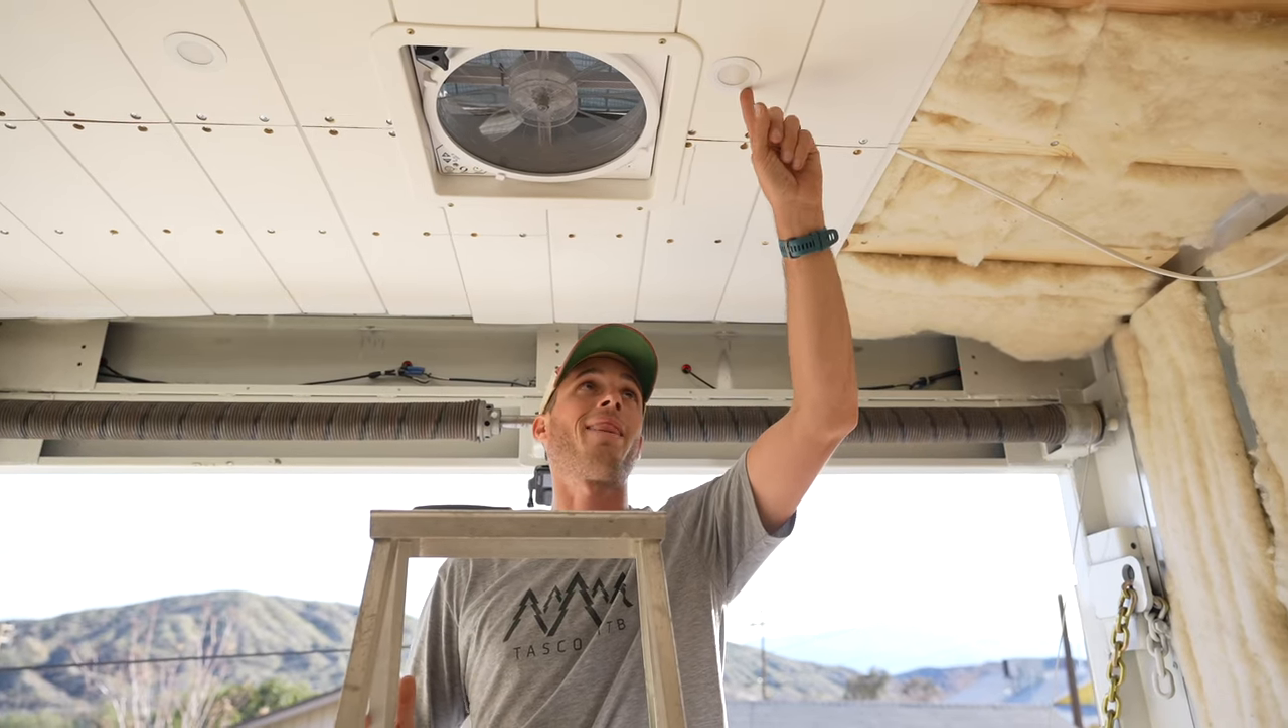We have our trim ring in officially.